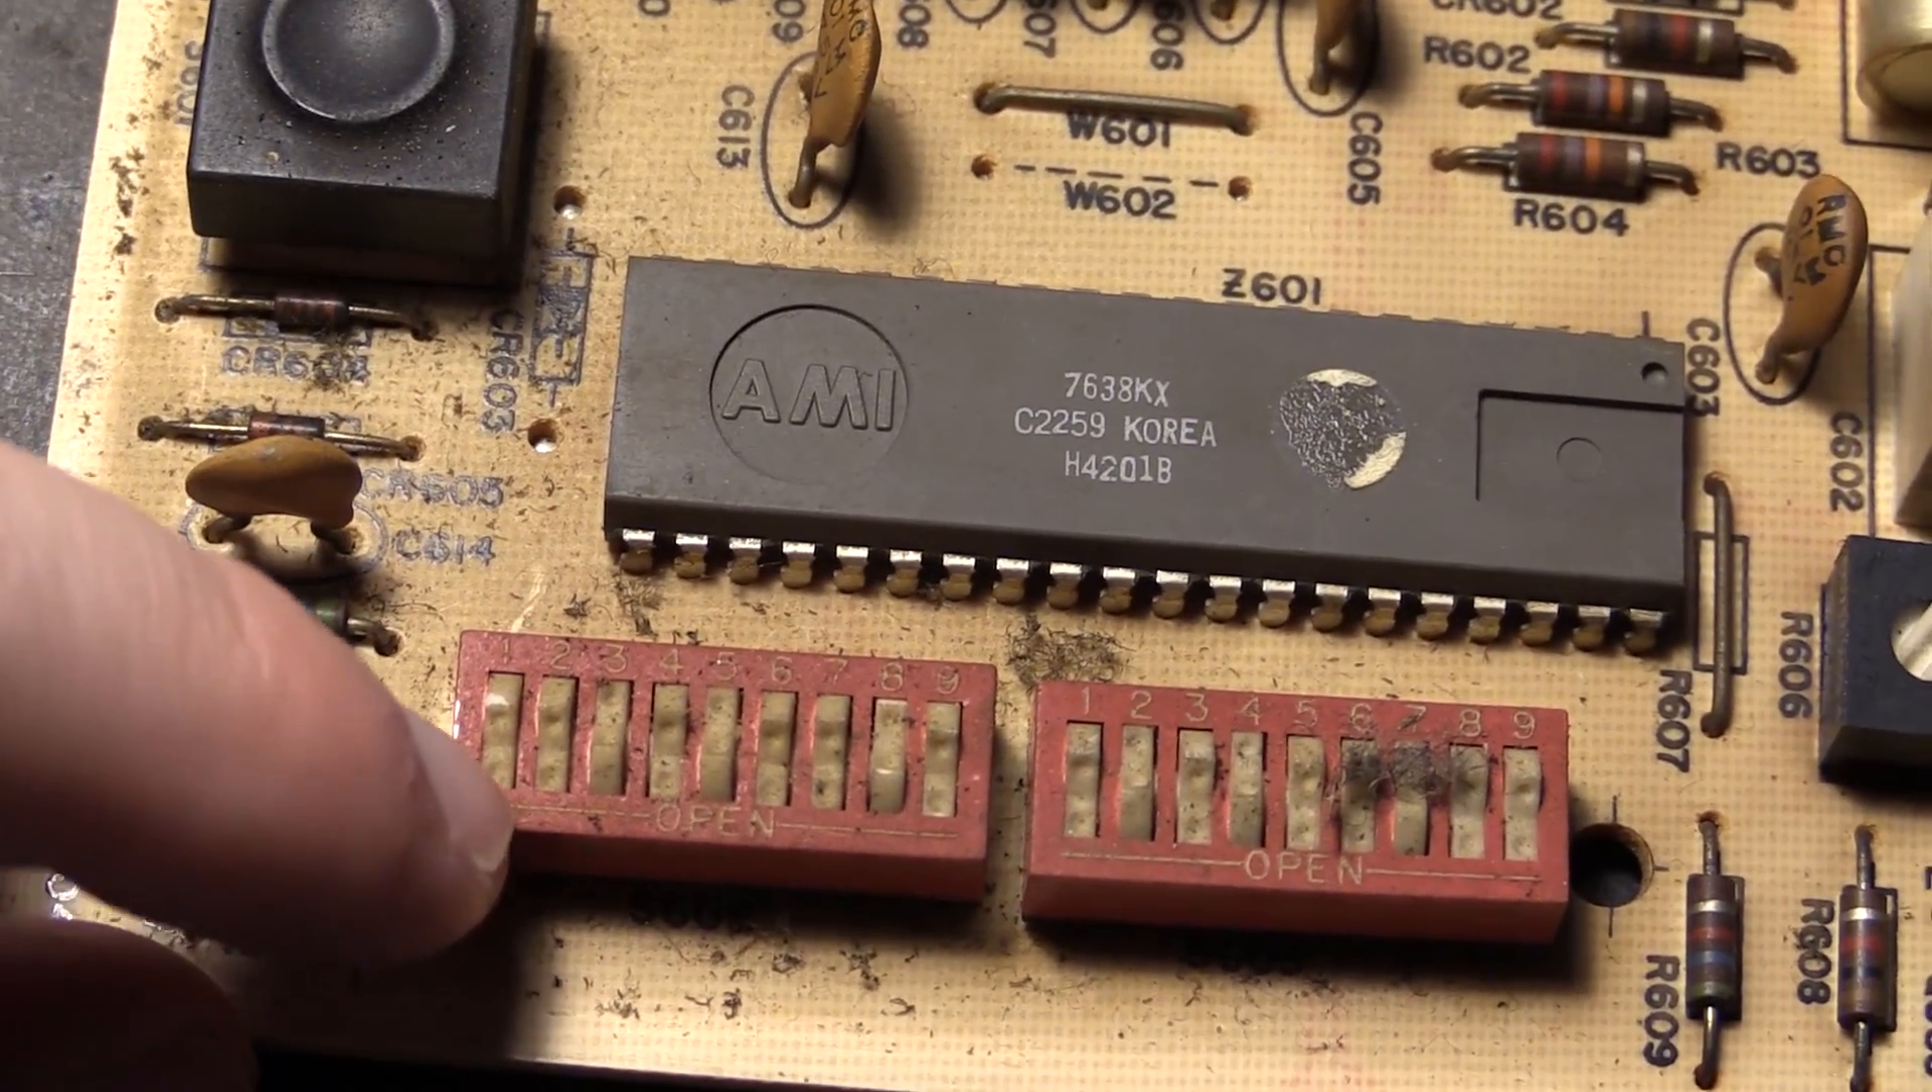I even ripped off that little sticker. You can still see the residue.